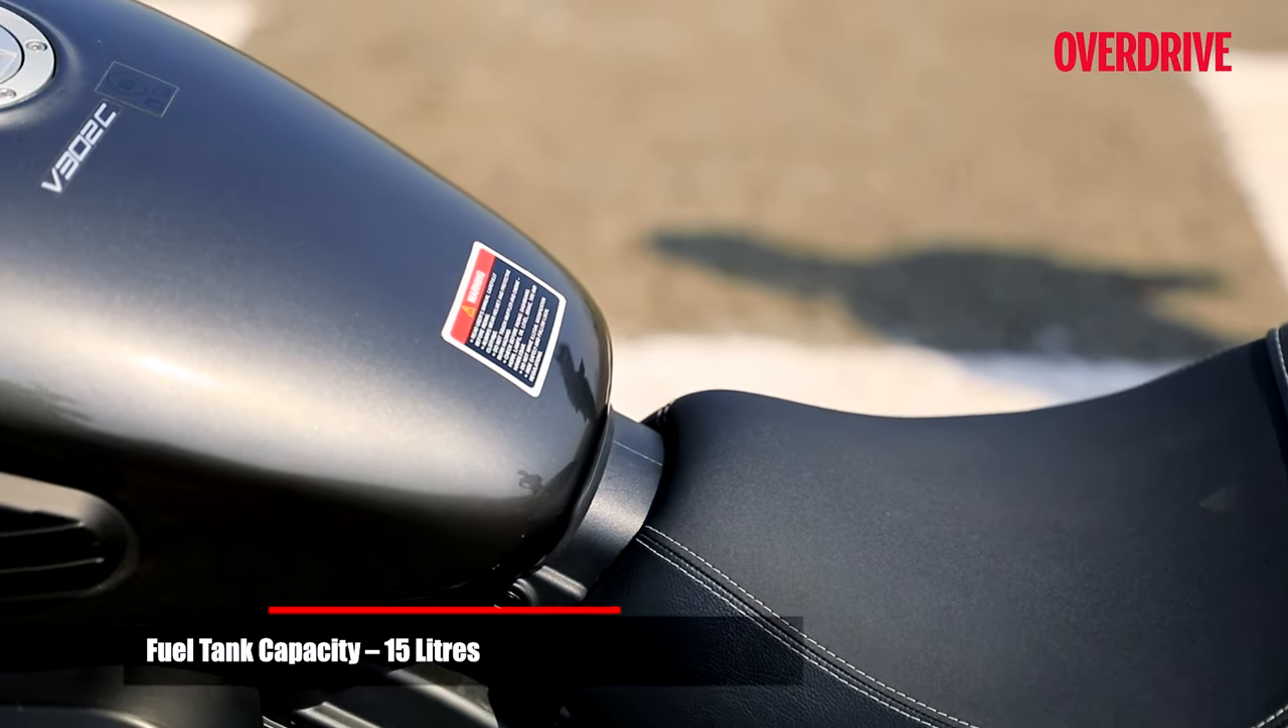It appears put together very nicely too, aside from the small gap between the seat and the tank.